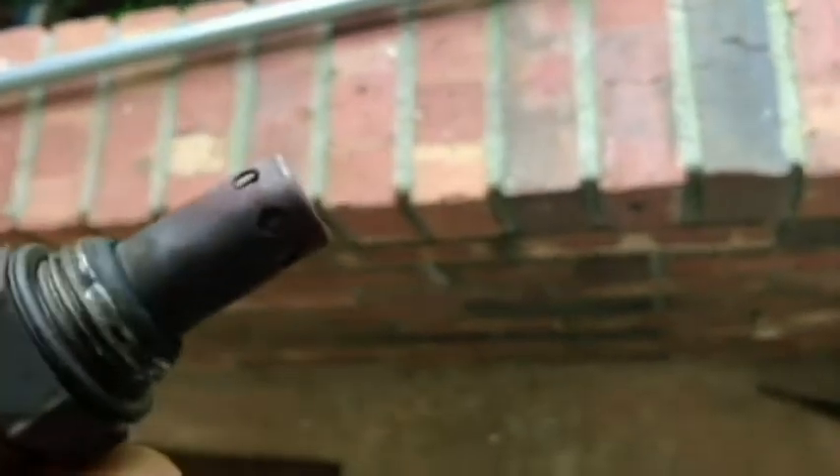And here's a look at the AF ratio sensor removed now.